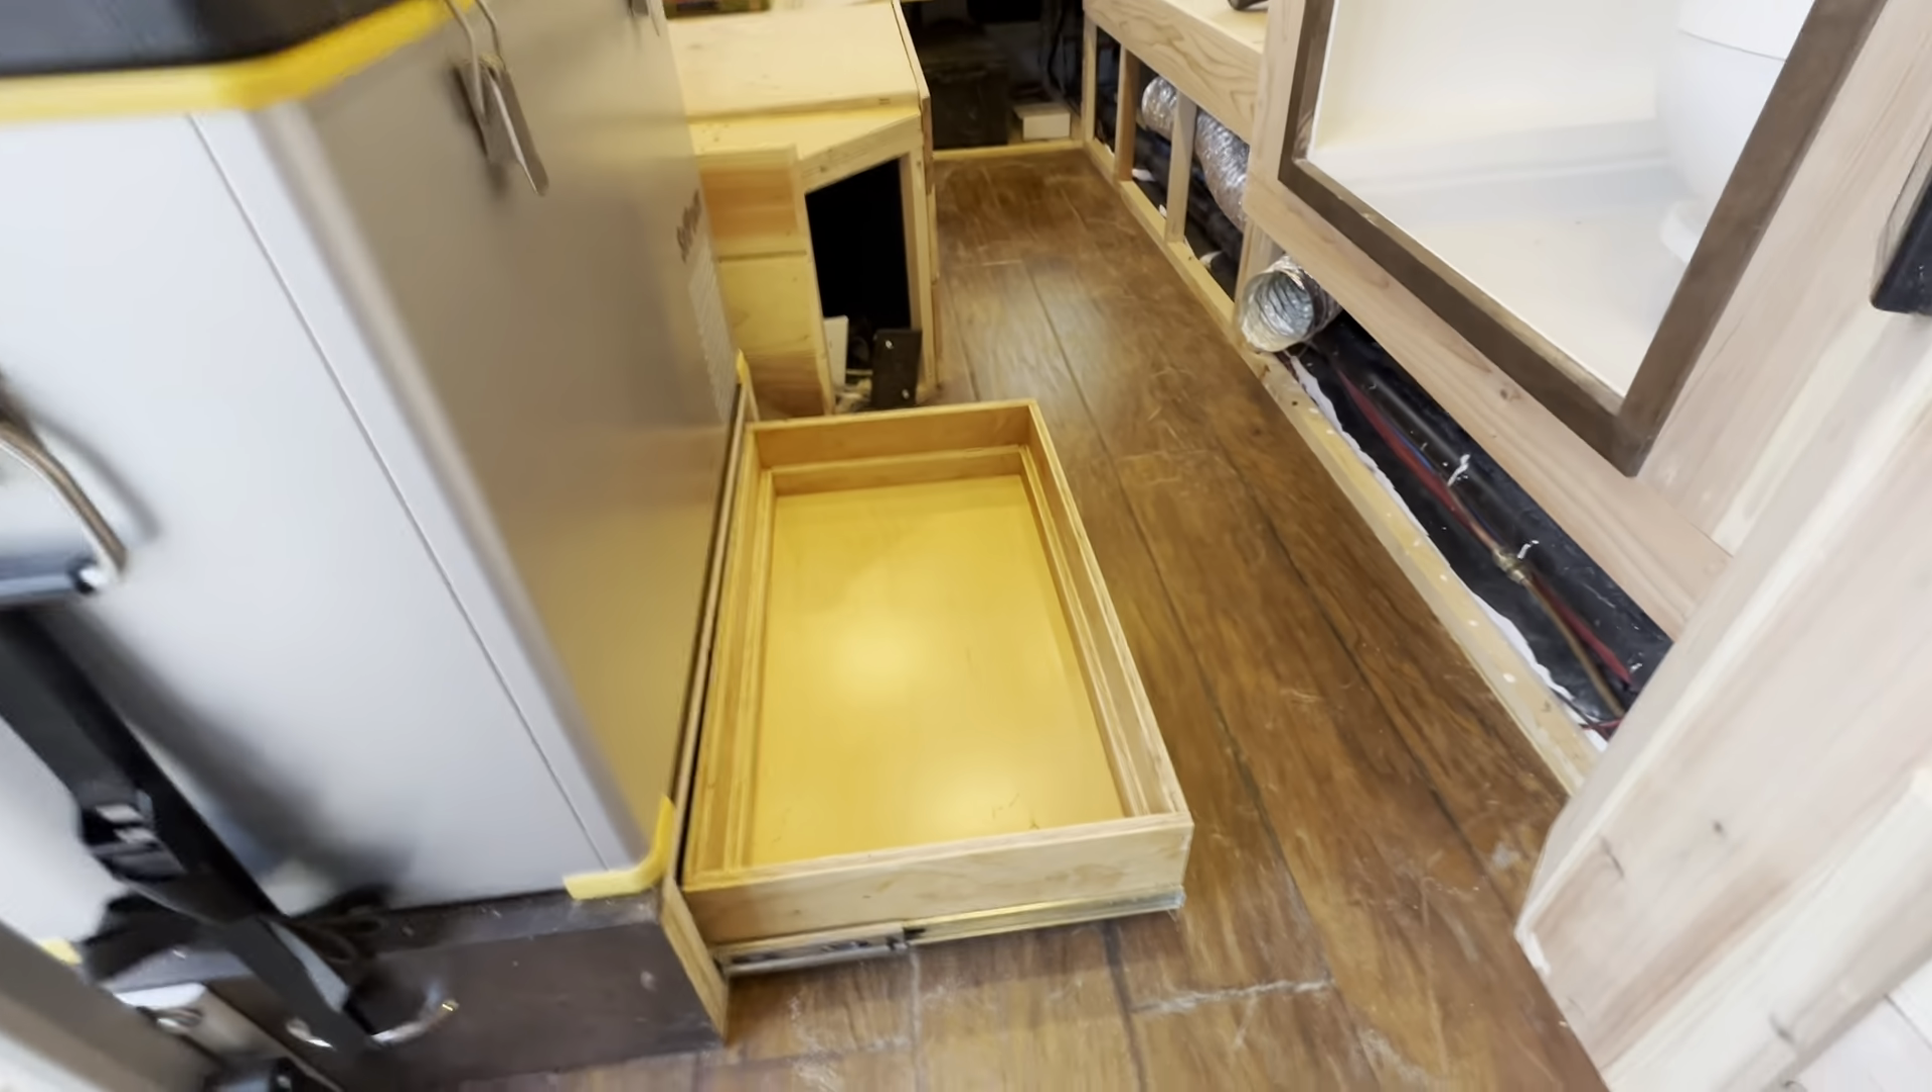There's a drawer down here of course i got to put a drawer front.